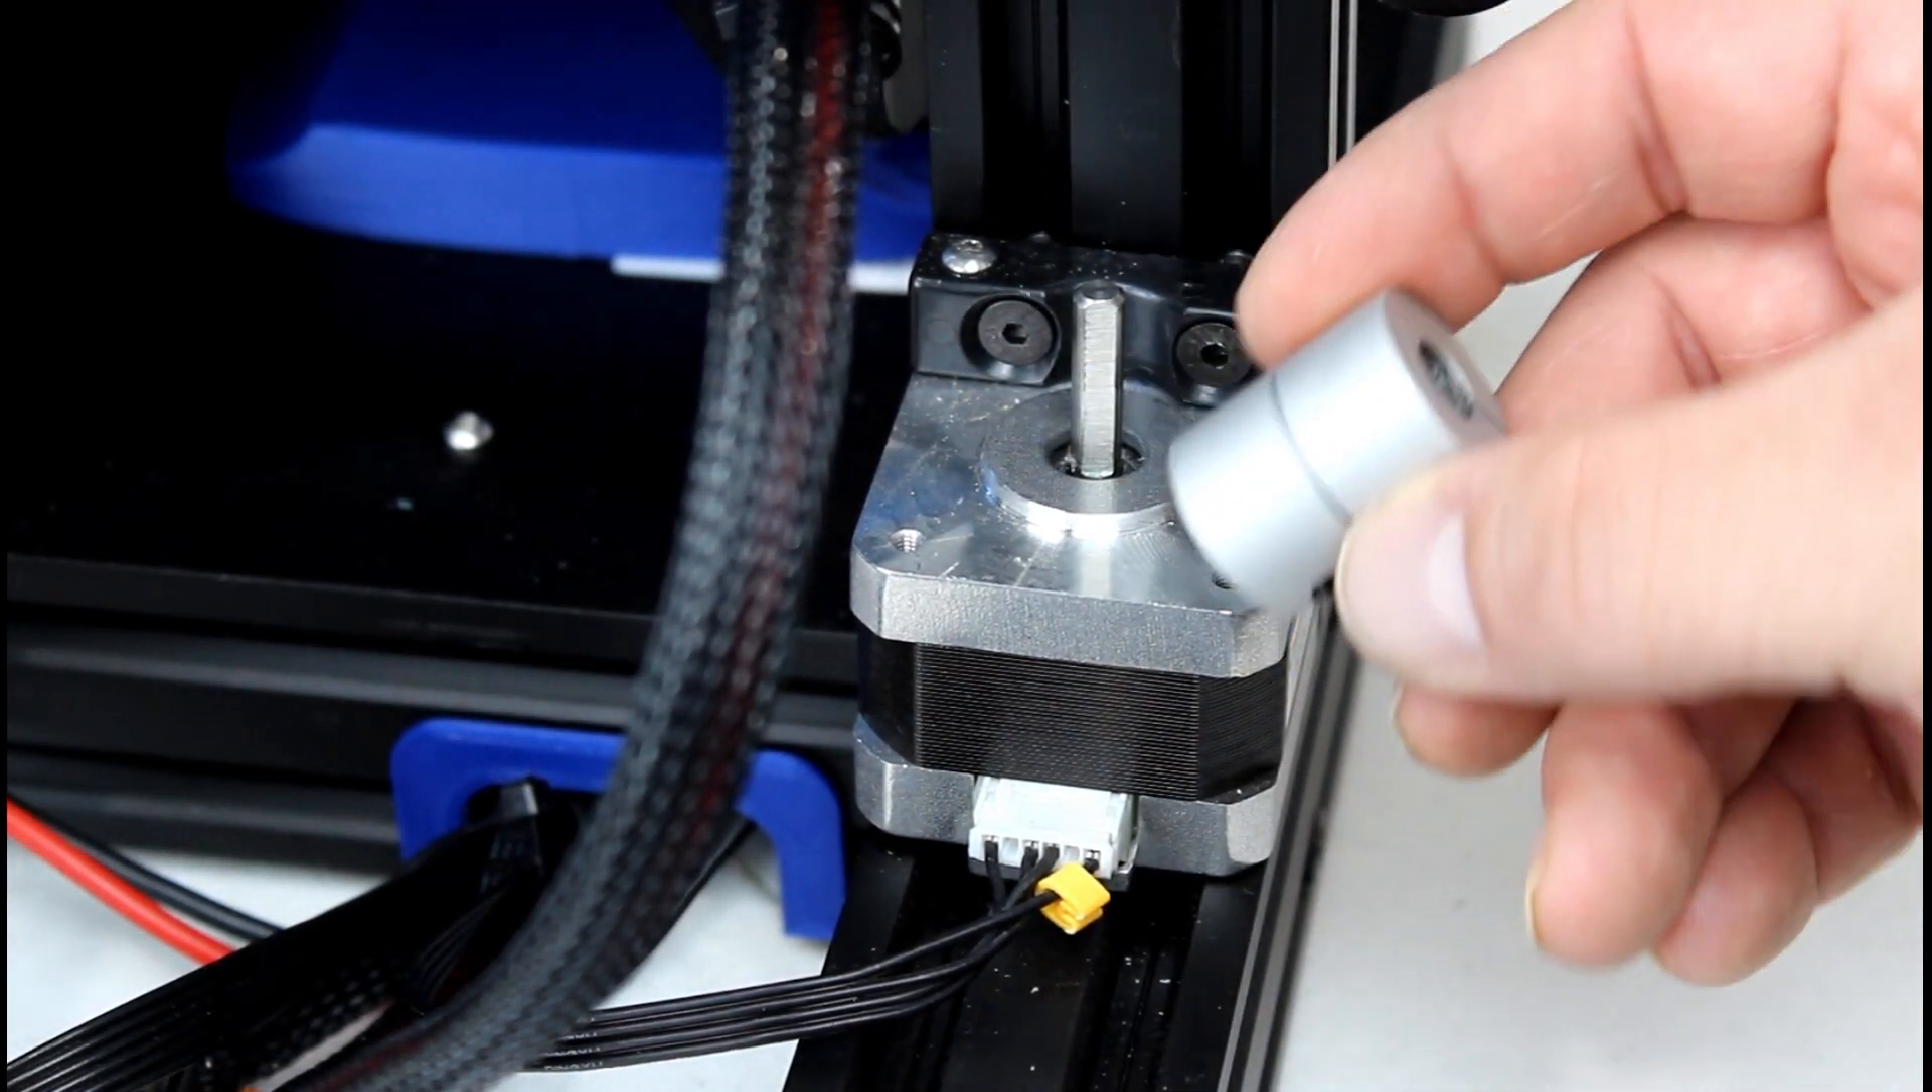So what I actually had to do, because I was having a hard time getting to these screws and I didn't want to strip the screws out, is I actually took the whole coupler off of the stepper motor.